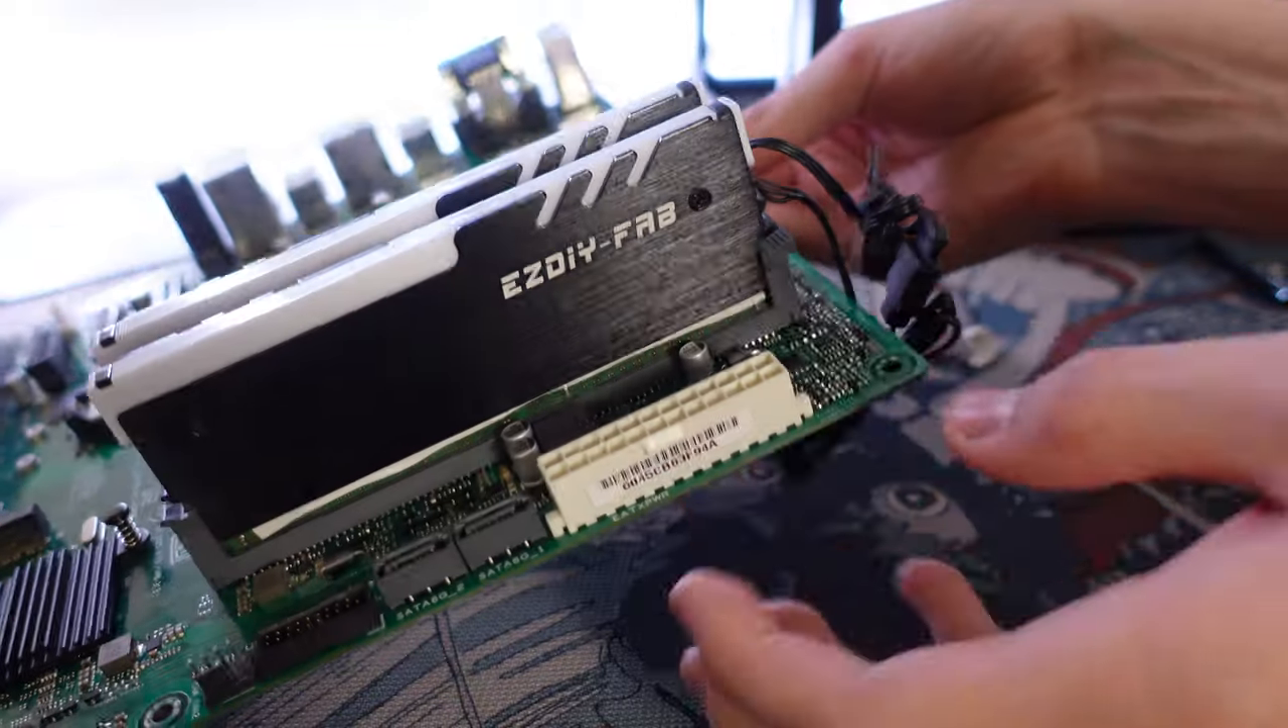Yeah, RAM is fully installed now.